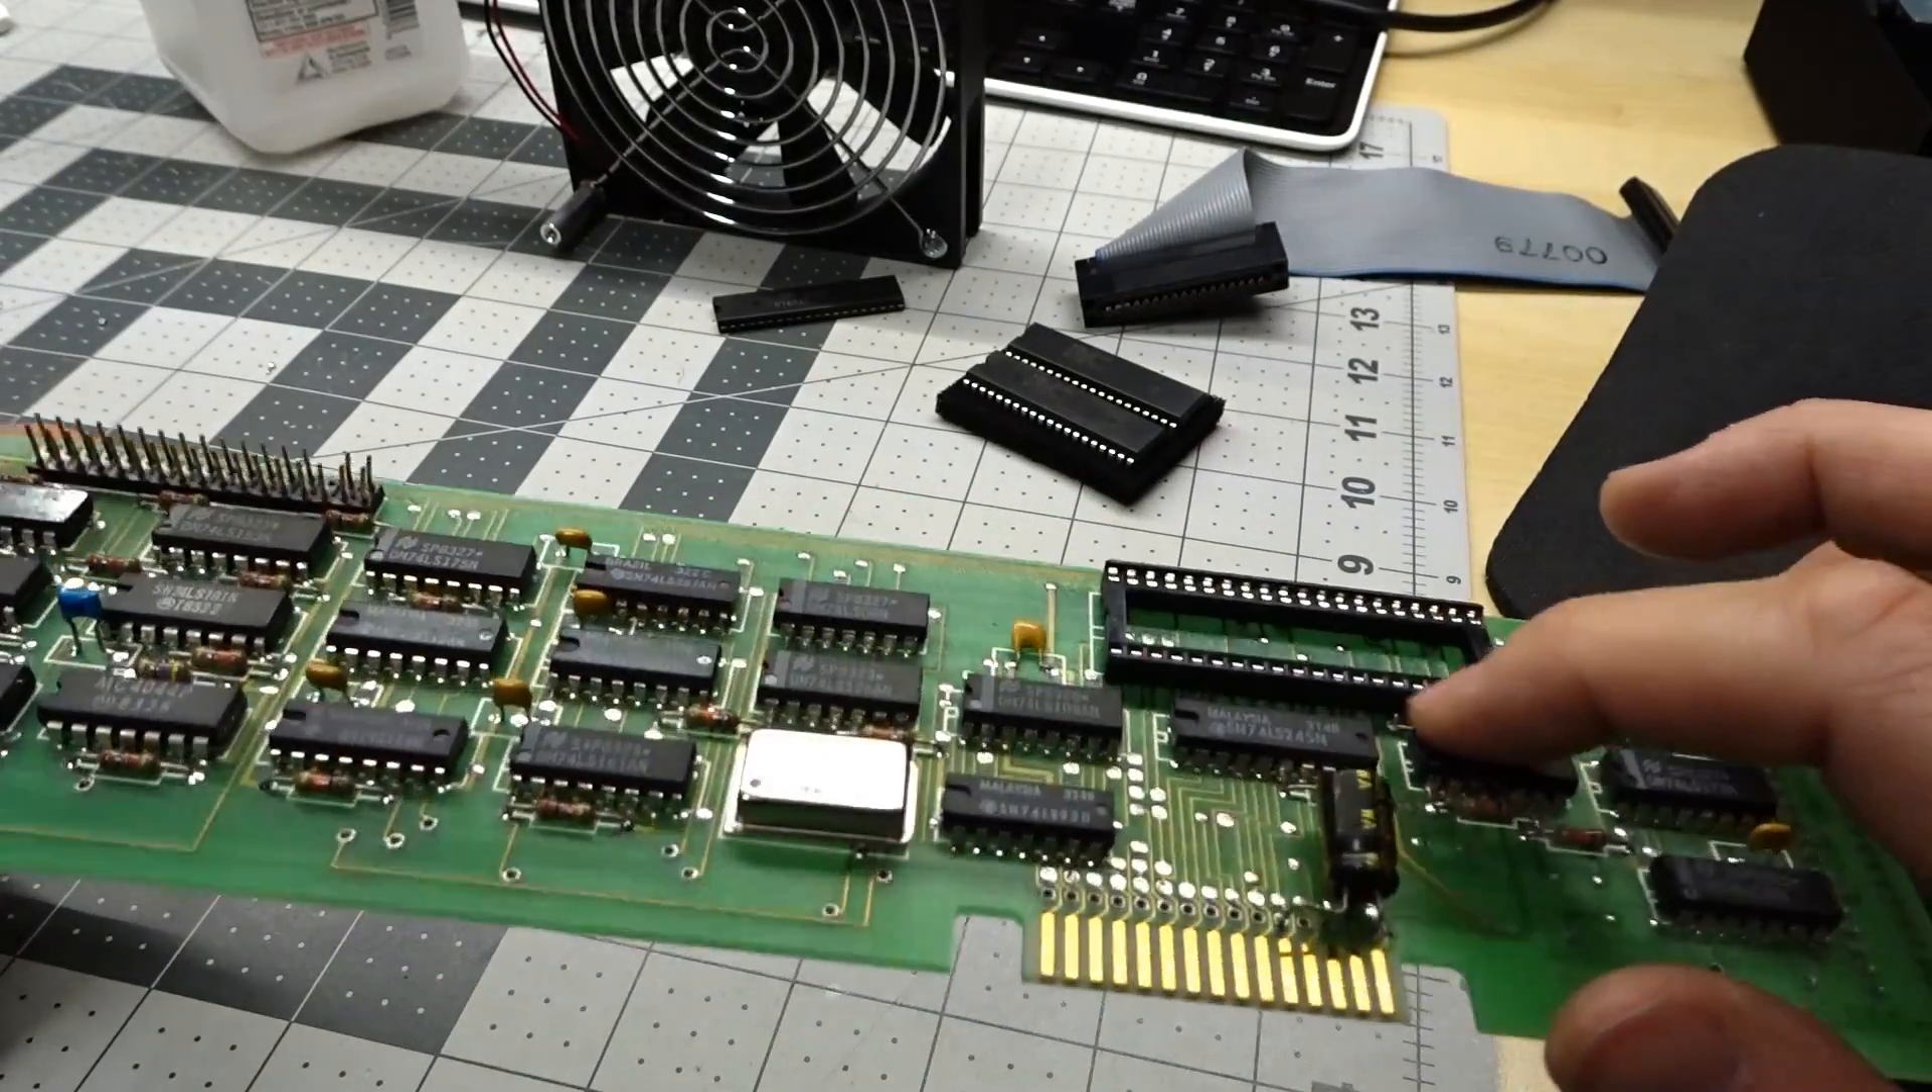Okay socket is fully installed and it's looking good.